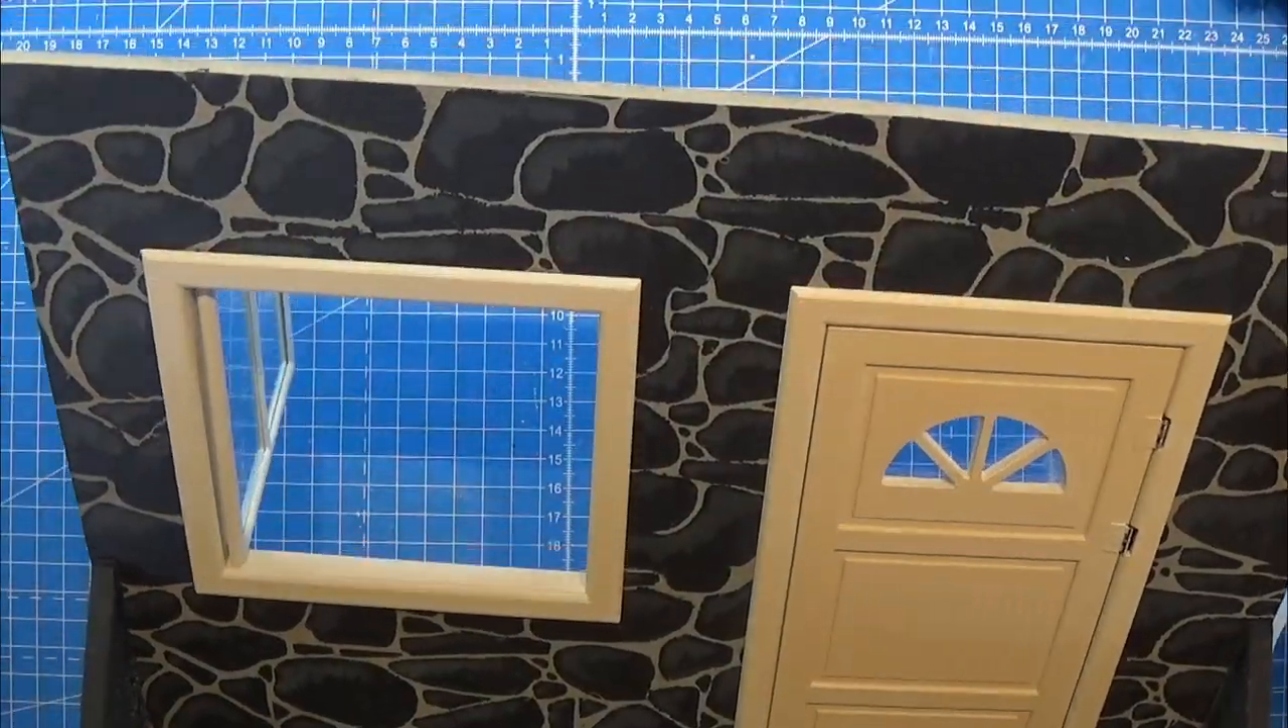With the last part of my super glue I glued the outside frame here on the window and that's all there is for this.